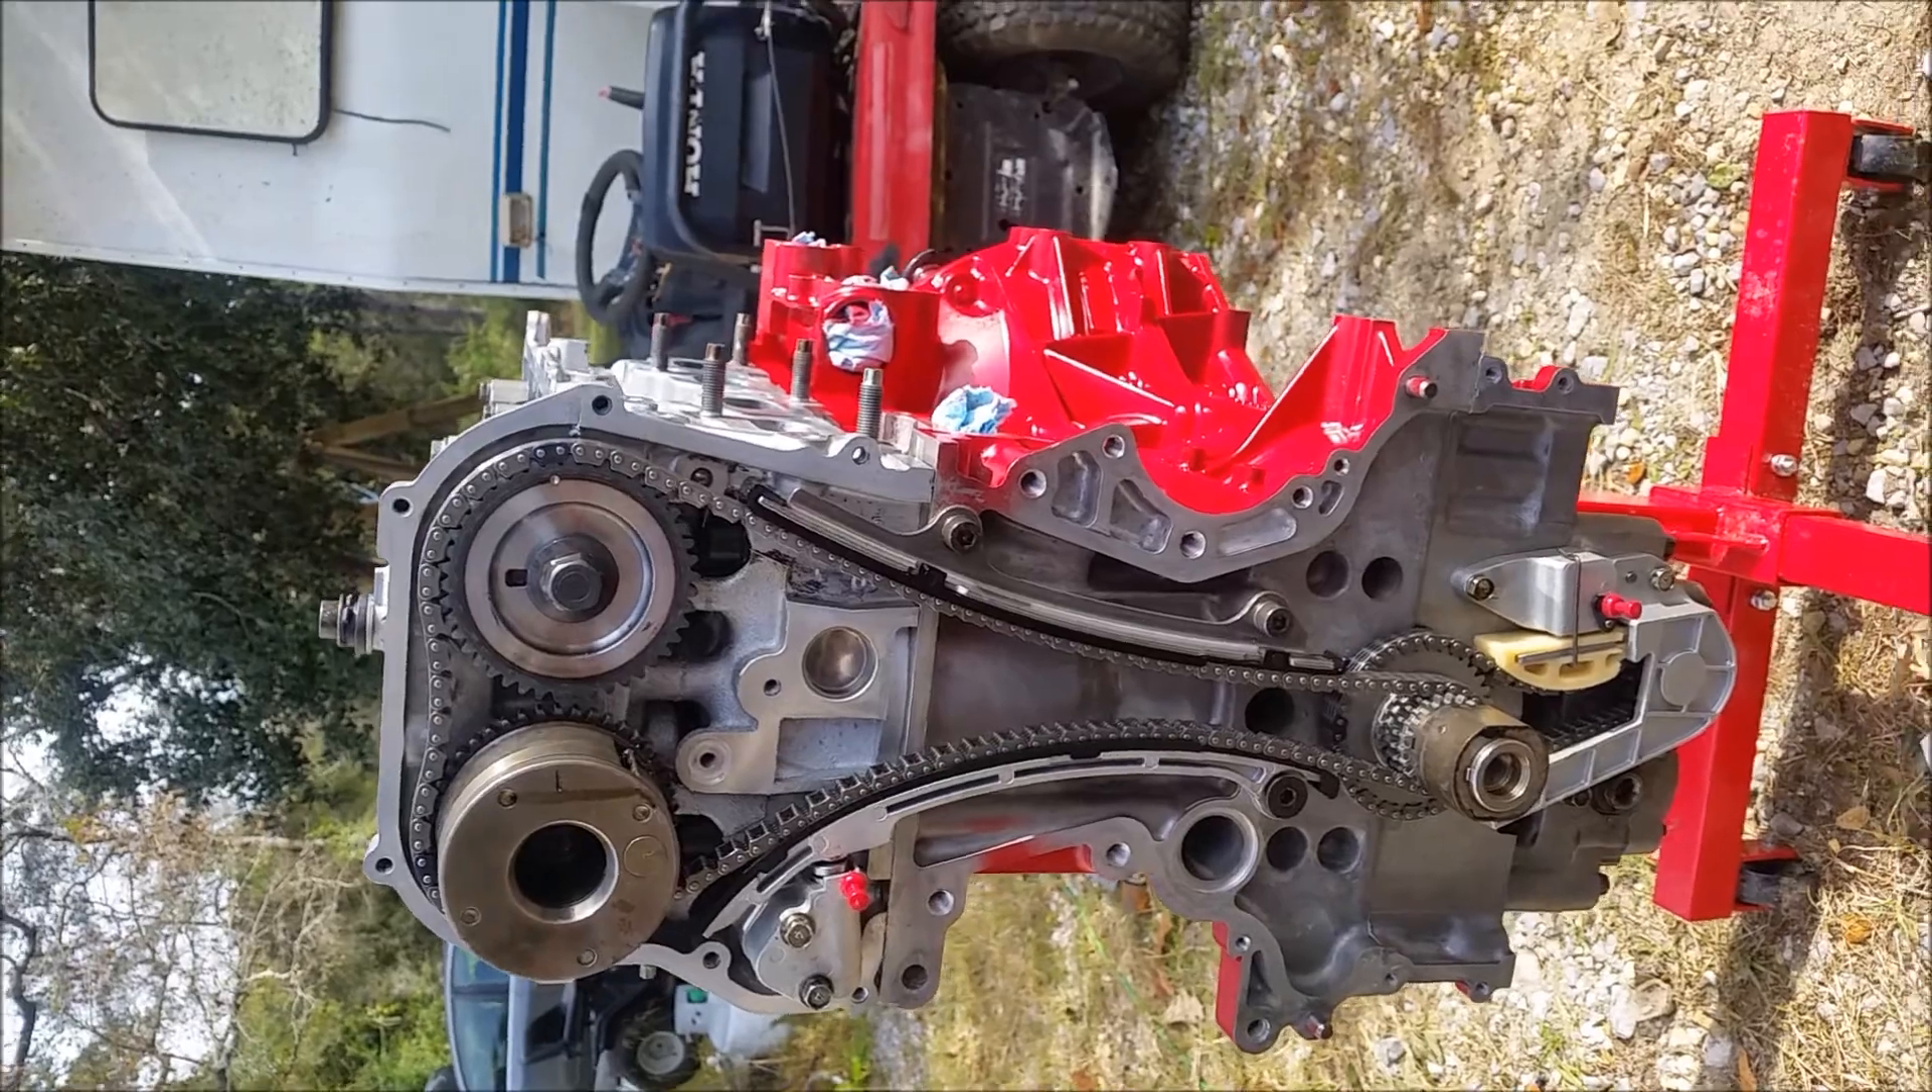I got the timing chain all together here.